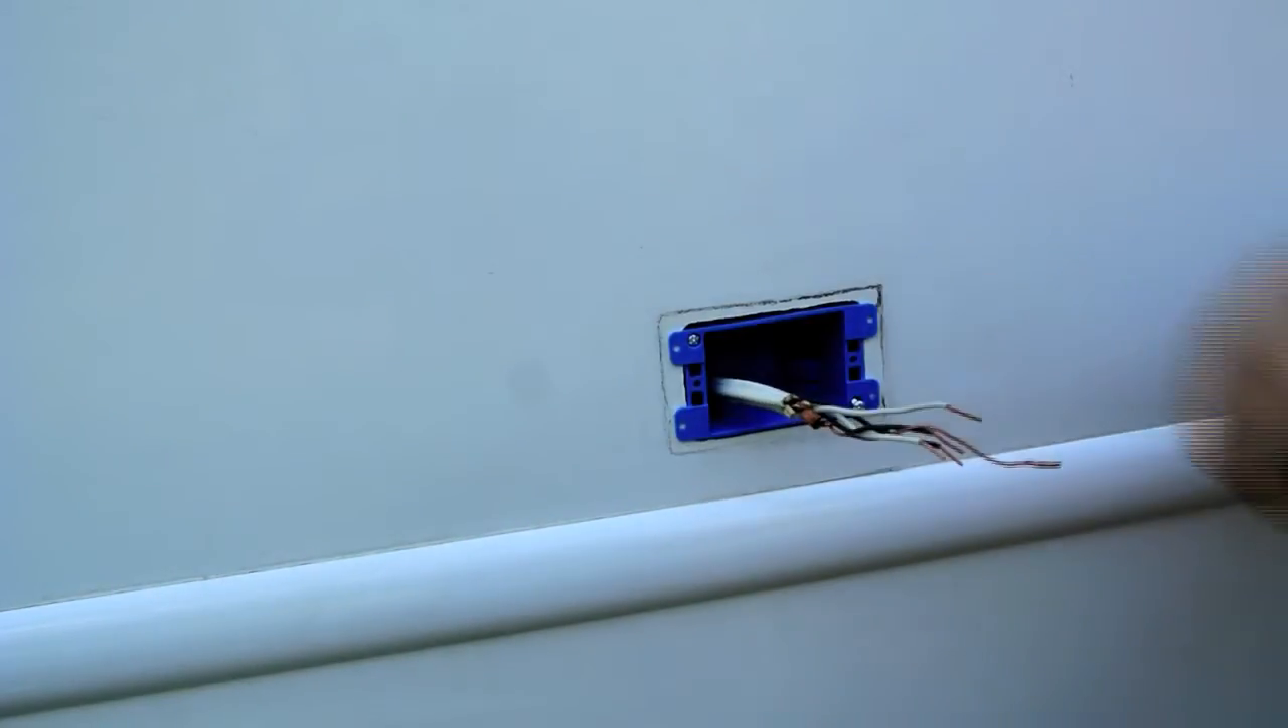I've removed the old box and now I'm going to put the deeper one in. As luck would have it, it fits.